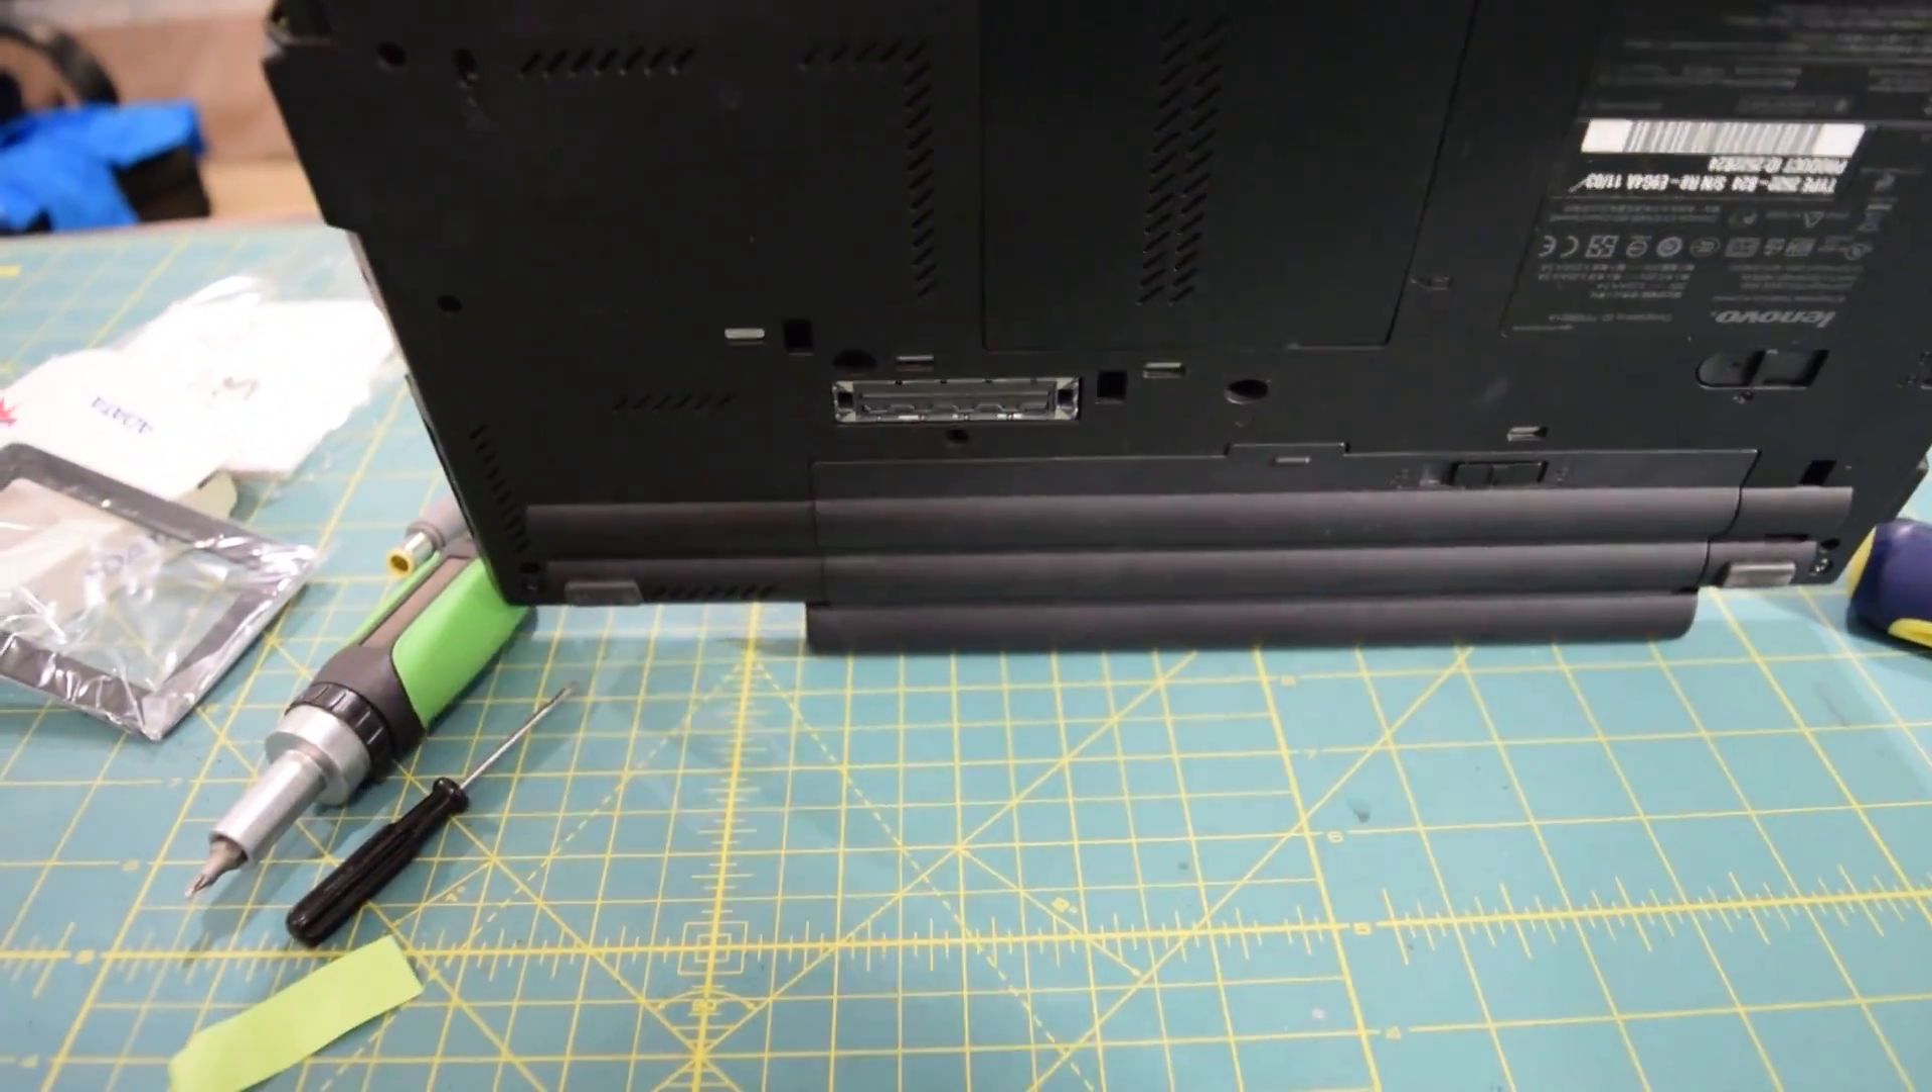I went ahead and slapped the 9-cell battery into the system.